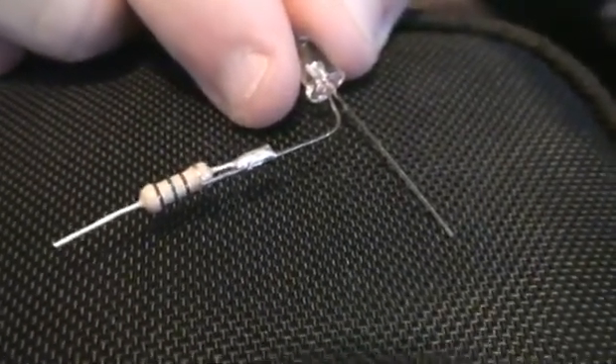We got the resistor soldered to the positive lead right there.